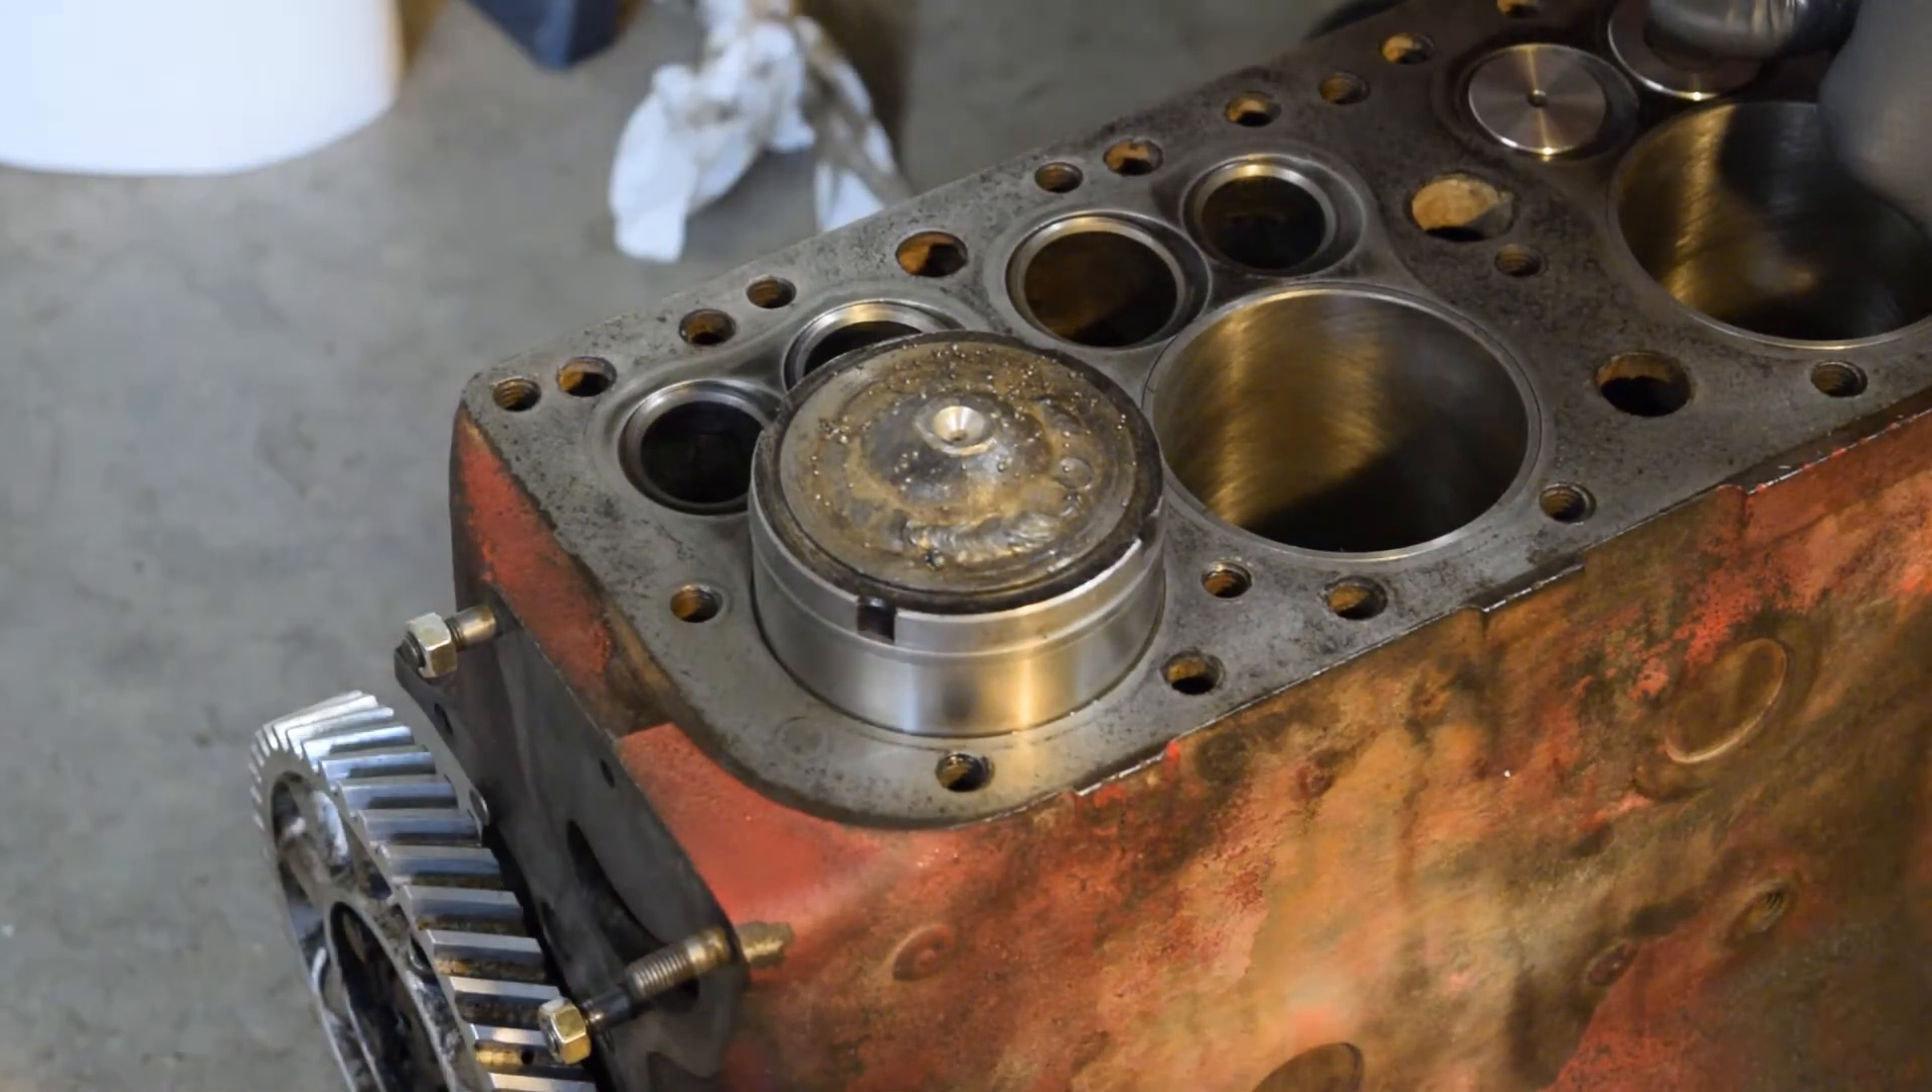We've got this neck sleeve almost all the way in.